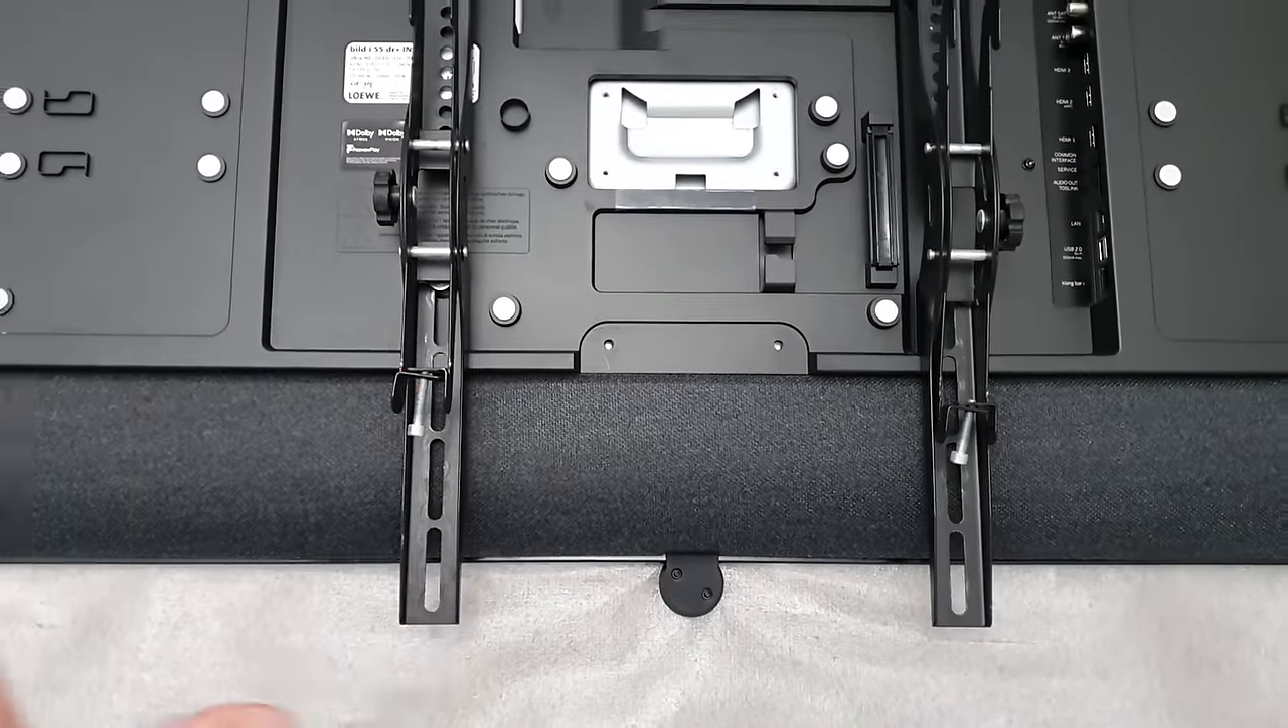Due to the design of my wall mounting brackets they will hang down a little bit at the bottom so not looking too pretty.